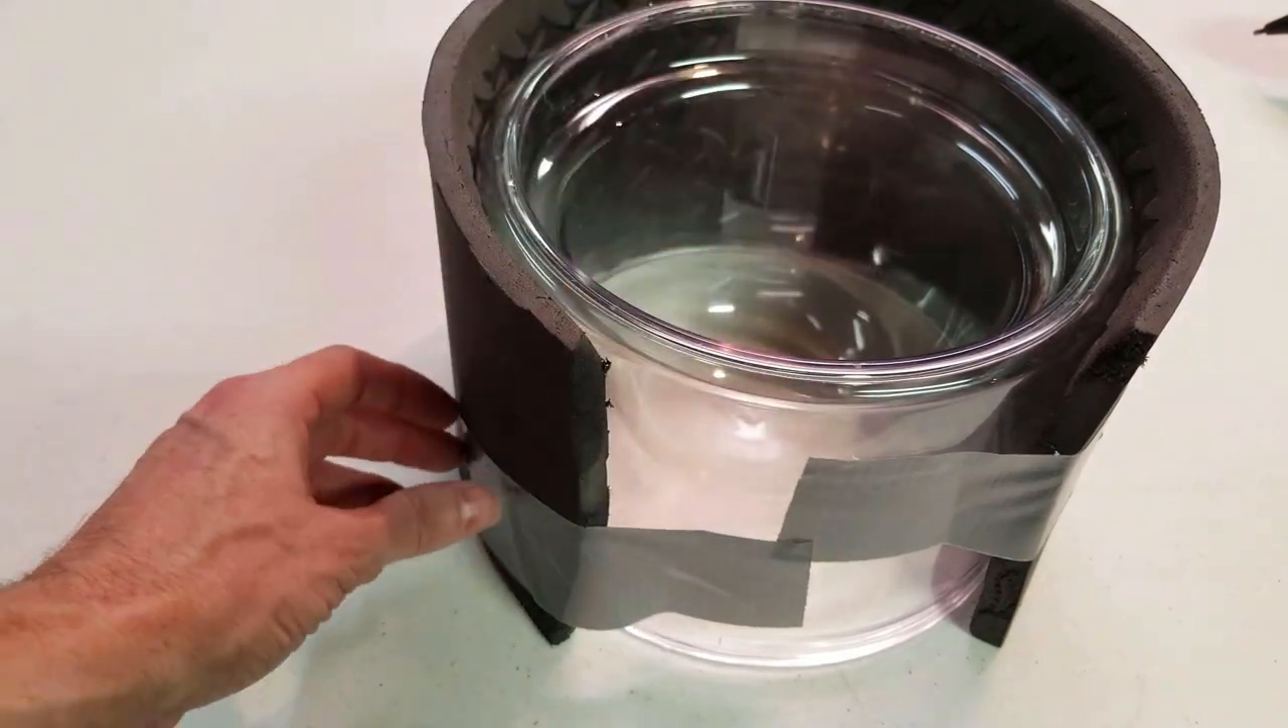For now, I've just added some duct tape just to hold this down here.